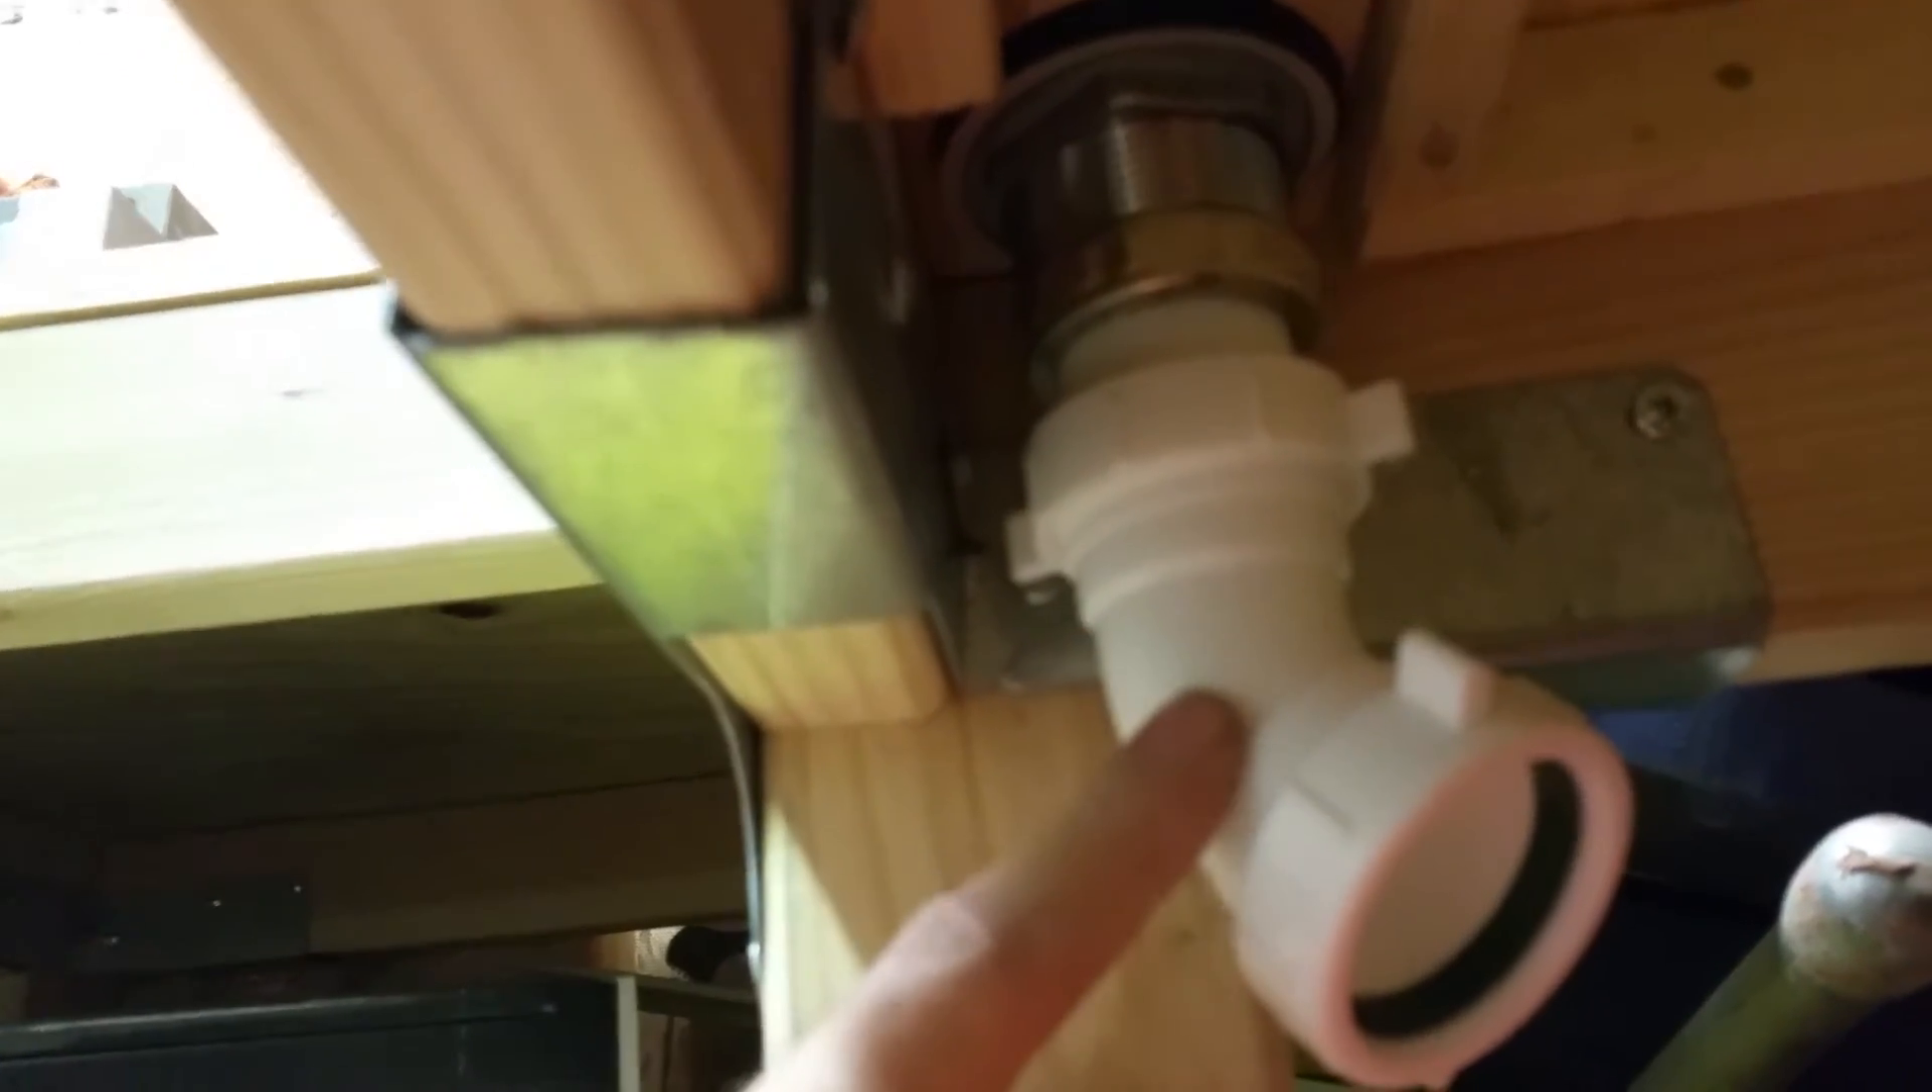Okay, I took the tail piece, and I basically cut it really short, and then I attached this 90 right here.